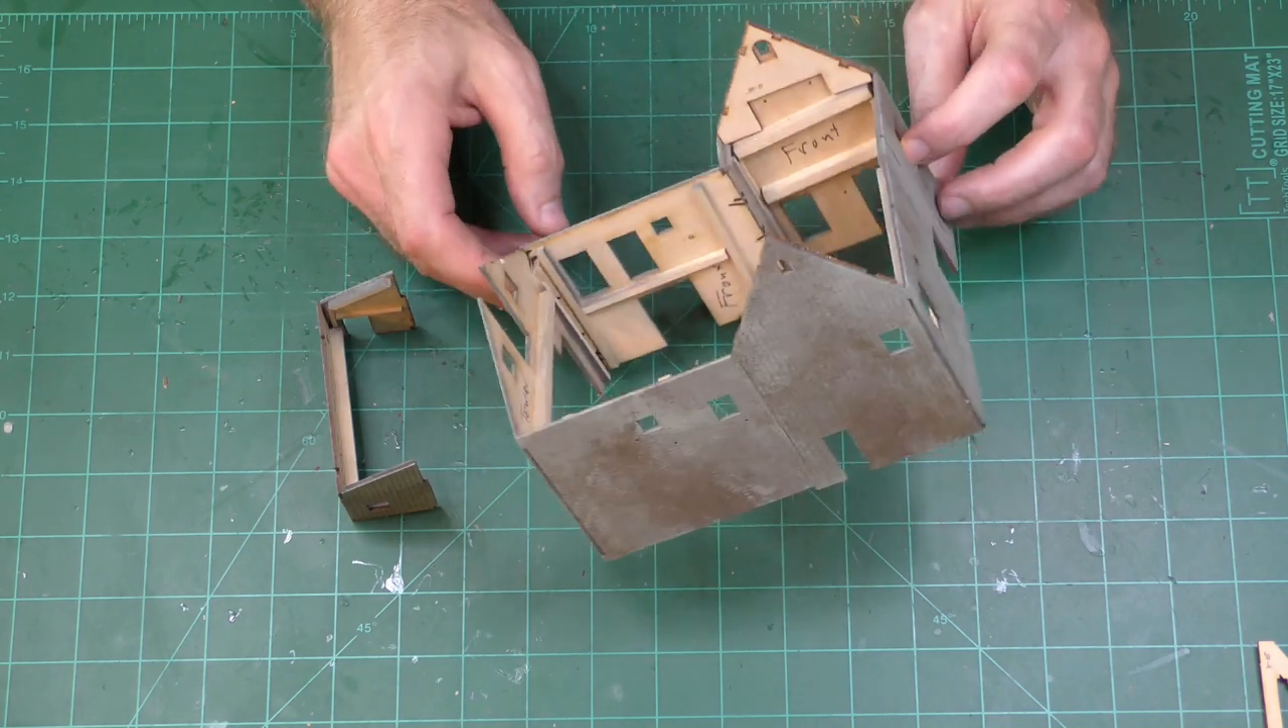This is the building with the walls put together and you can see all my bracing.